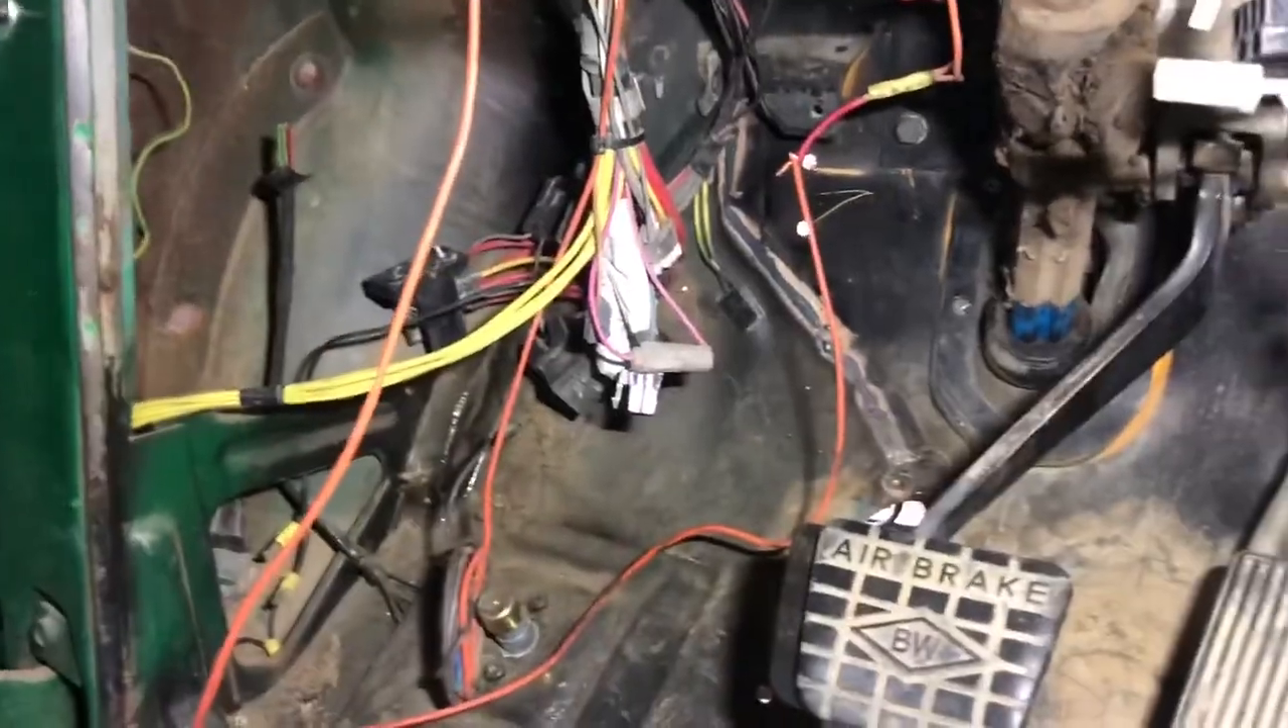I got uh the electrical harness is pretty much just hanging there with the exception of the stuff behind the dash itself or behind the instrument panel.